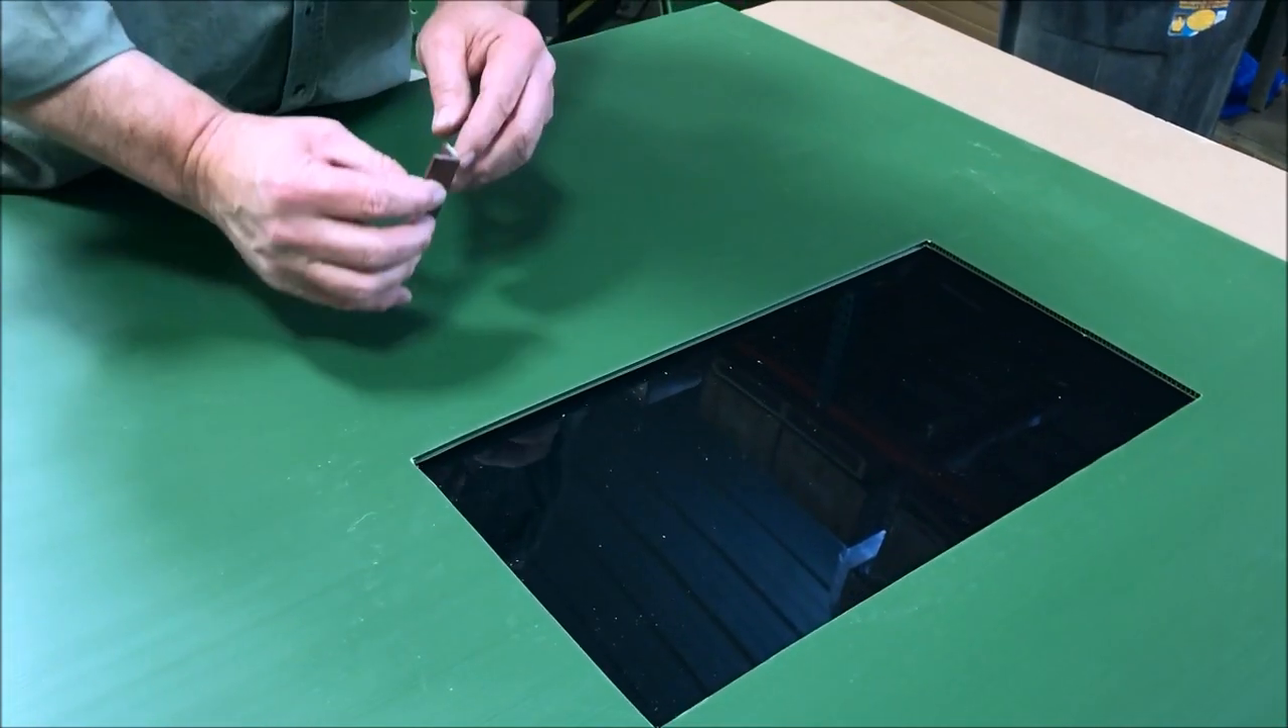Now we have the window installed.